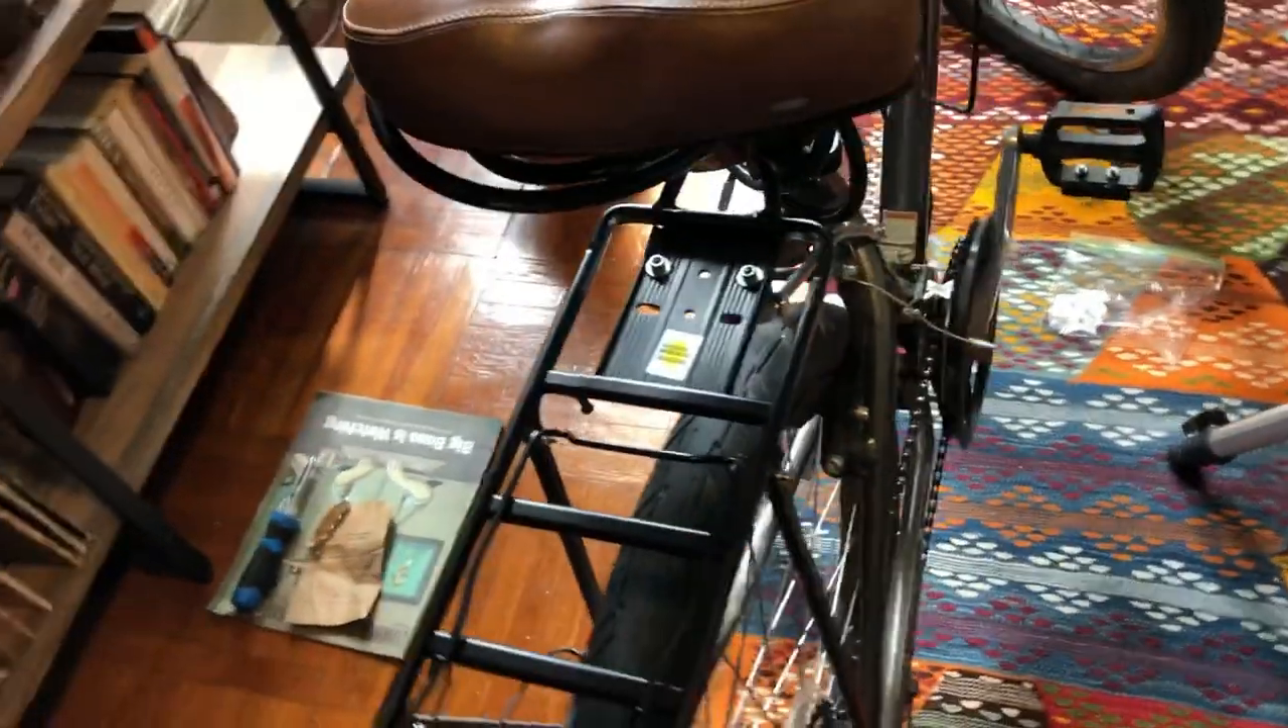Okay so we're done installing the rack.